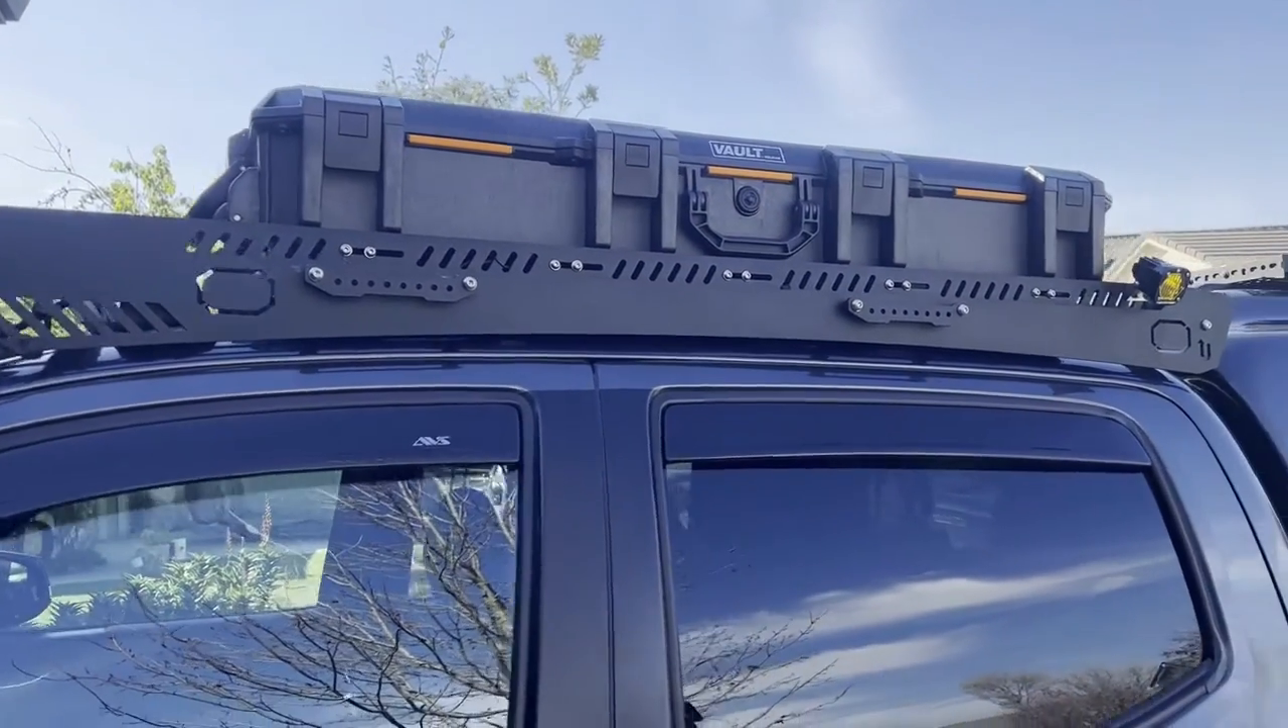All right so now you guys see this is what the pelican cases look like when they're mounted with the we did the baja lights.